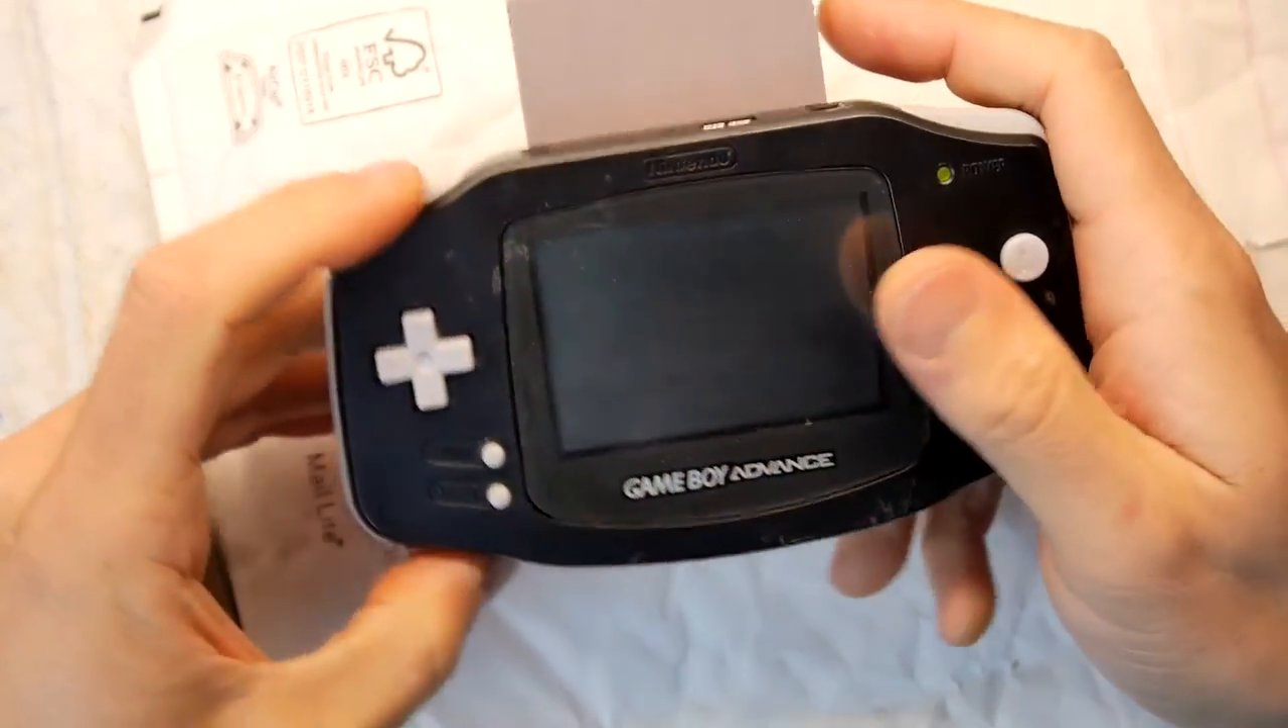Now gba is now sealed cartridge popped back in.